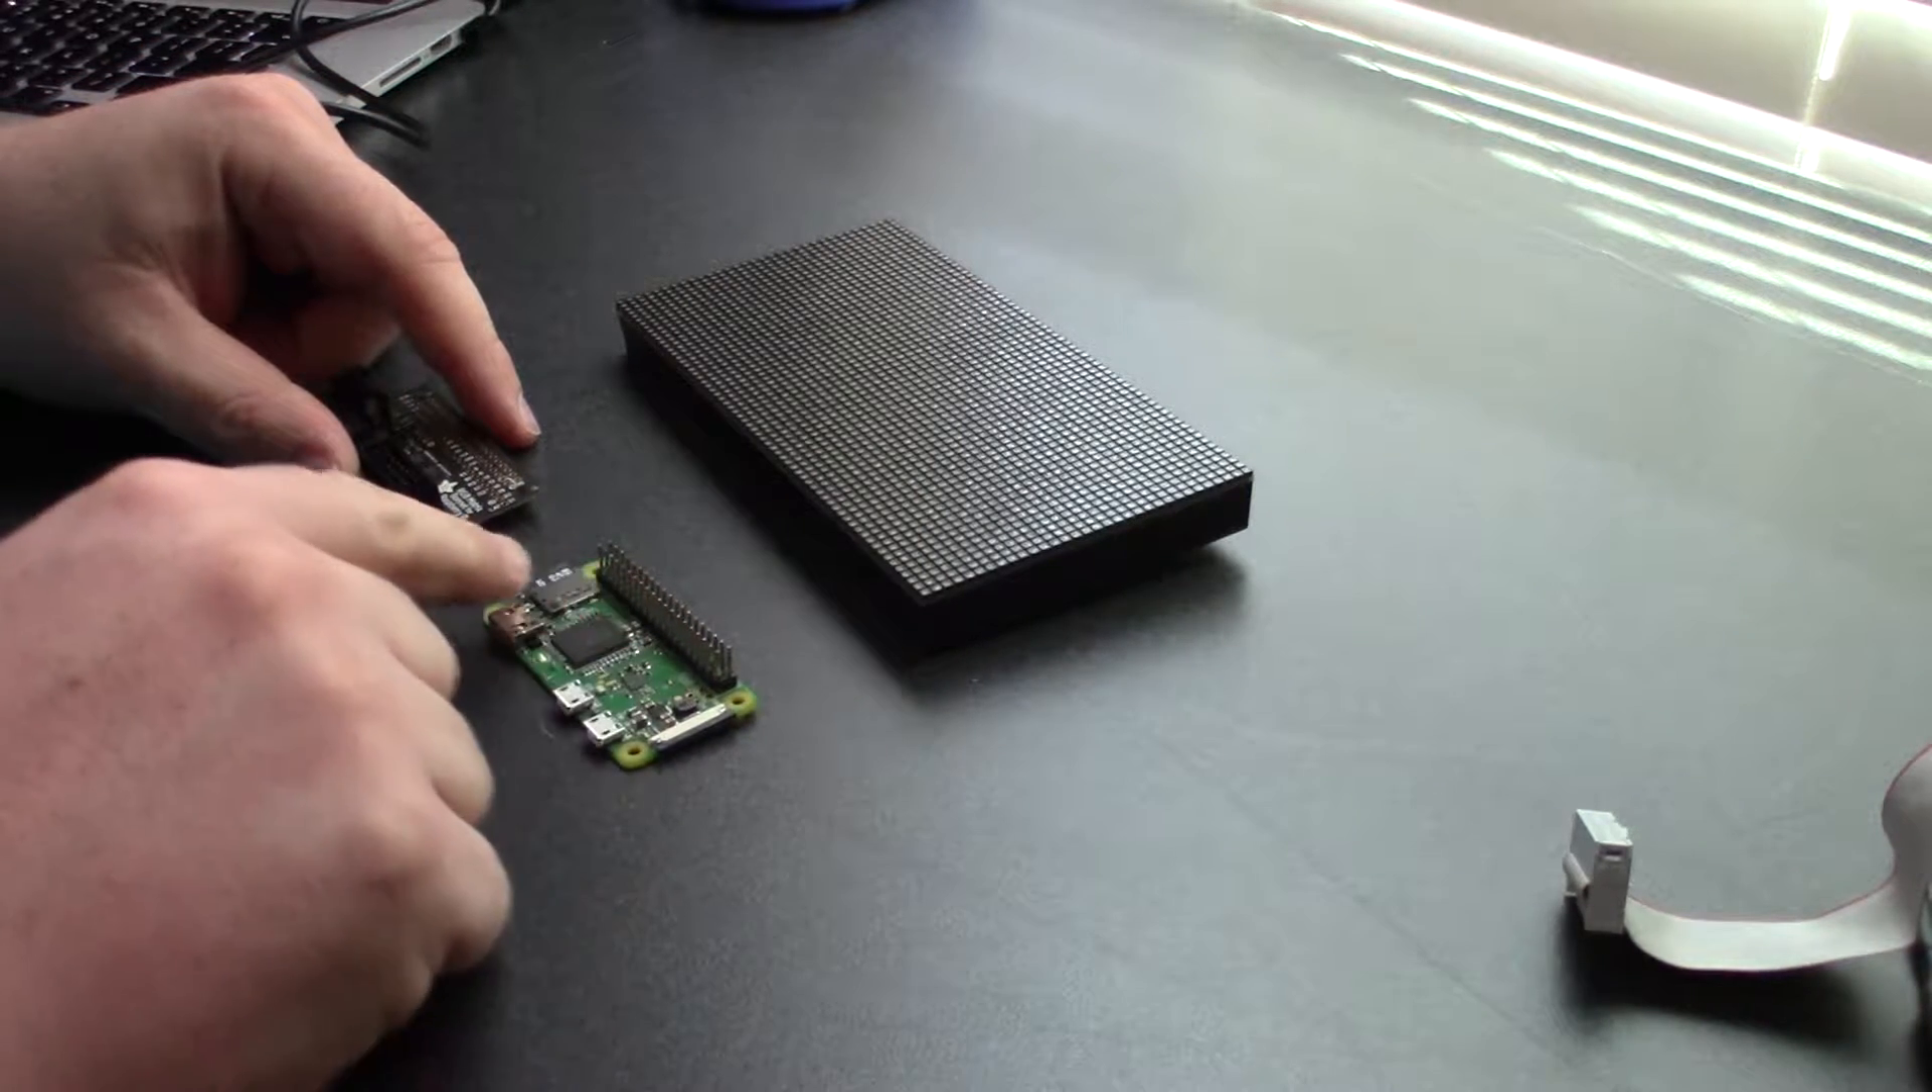I got a Raspberry Pi zero wireless. I've attached a header.